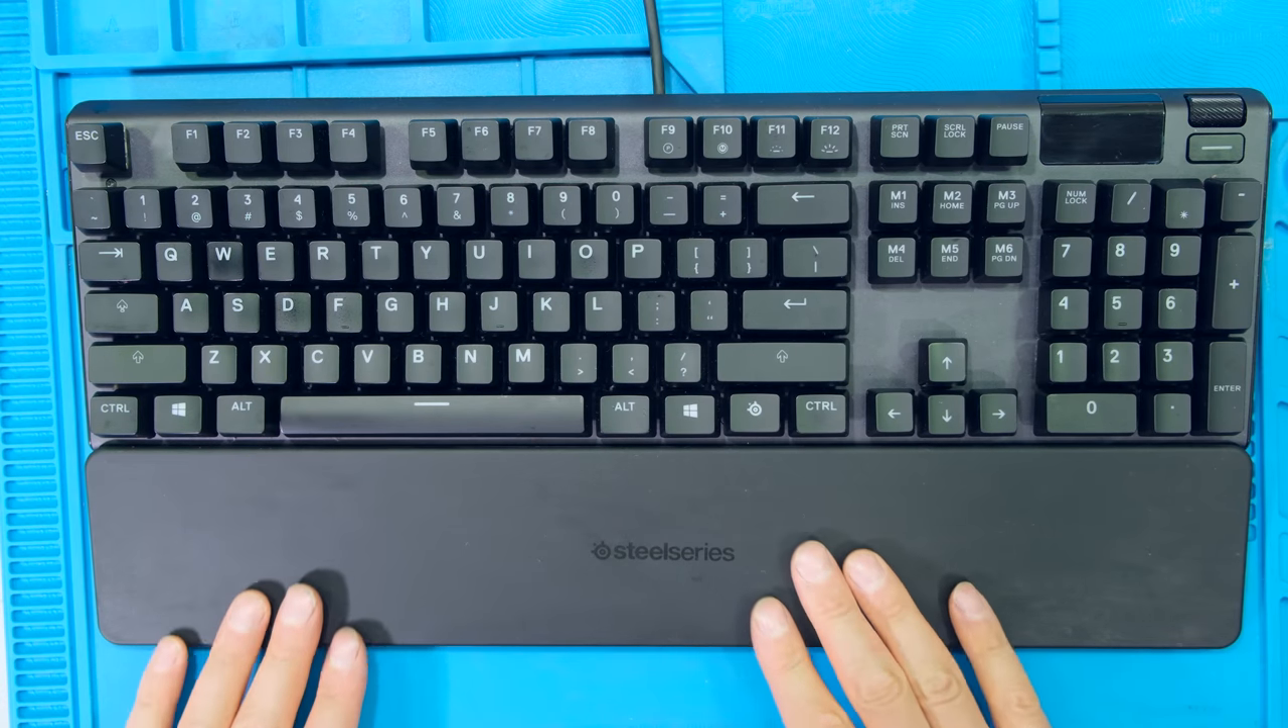Right all the keys have now been returned and time to do some final testing.